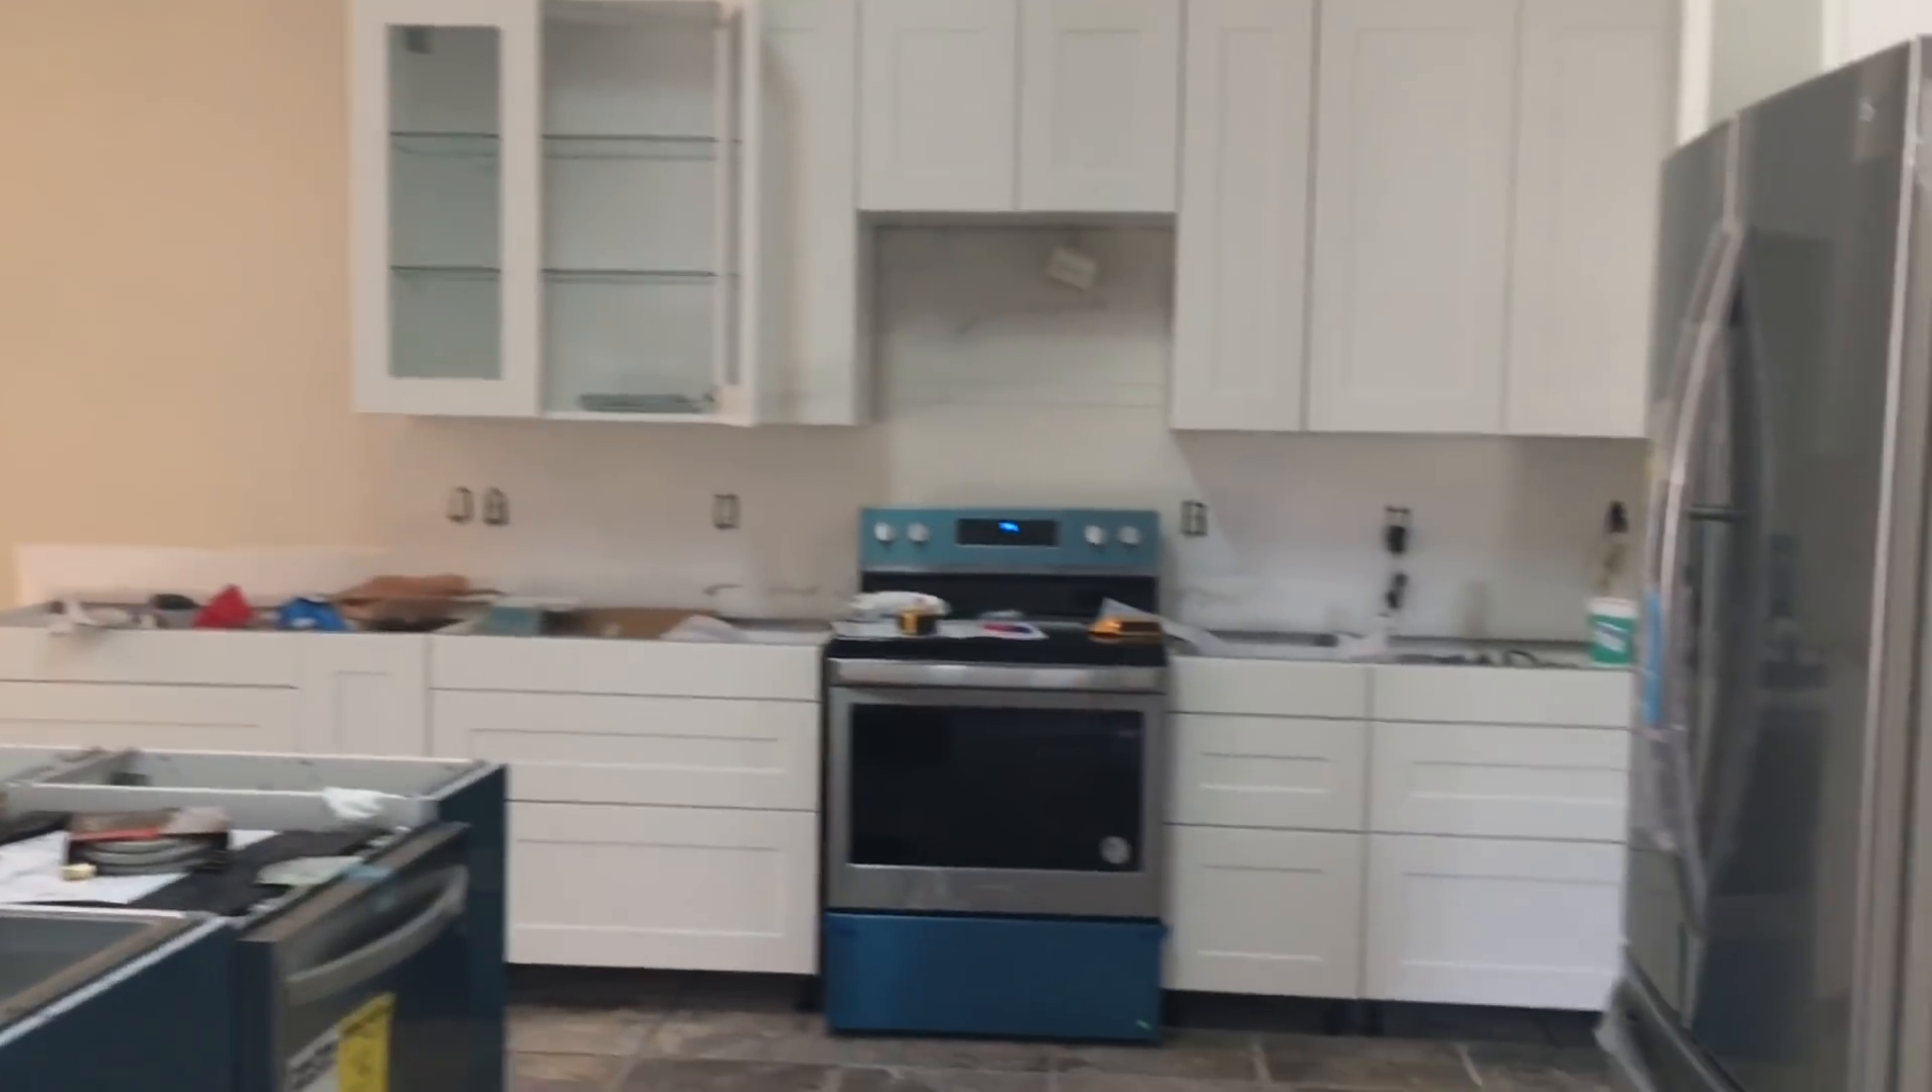Gördüğünüz gibi dolap kapakları takıldı ve beyaz eşyalar geldi.